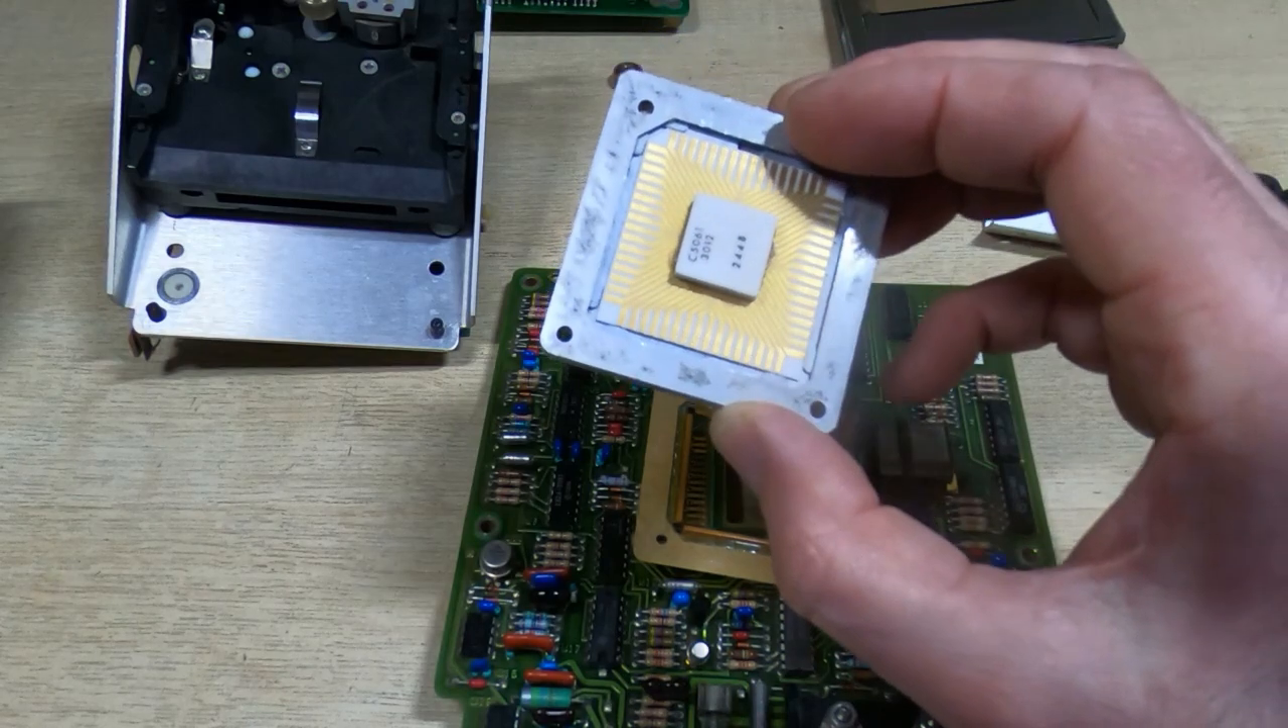I've taken the processor off so i can clean the contacts on that.